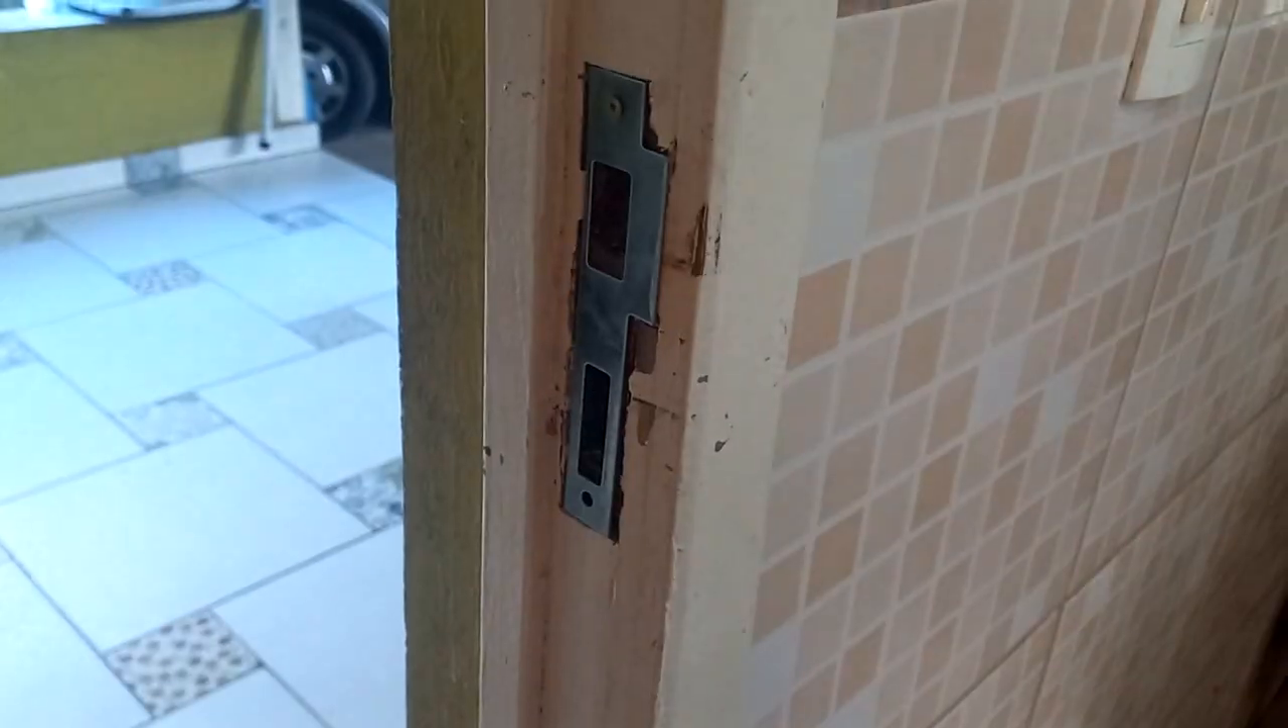Pronto, gente. Botei a batedeira, pessoal.